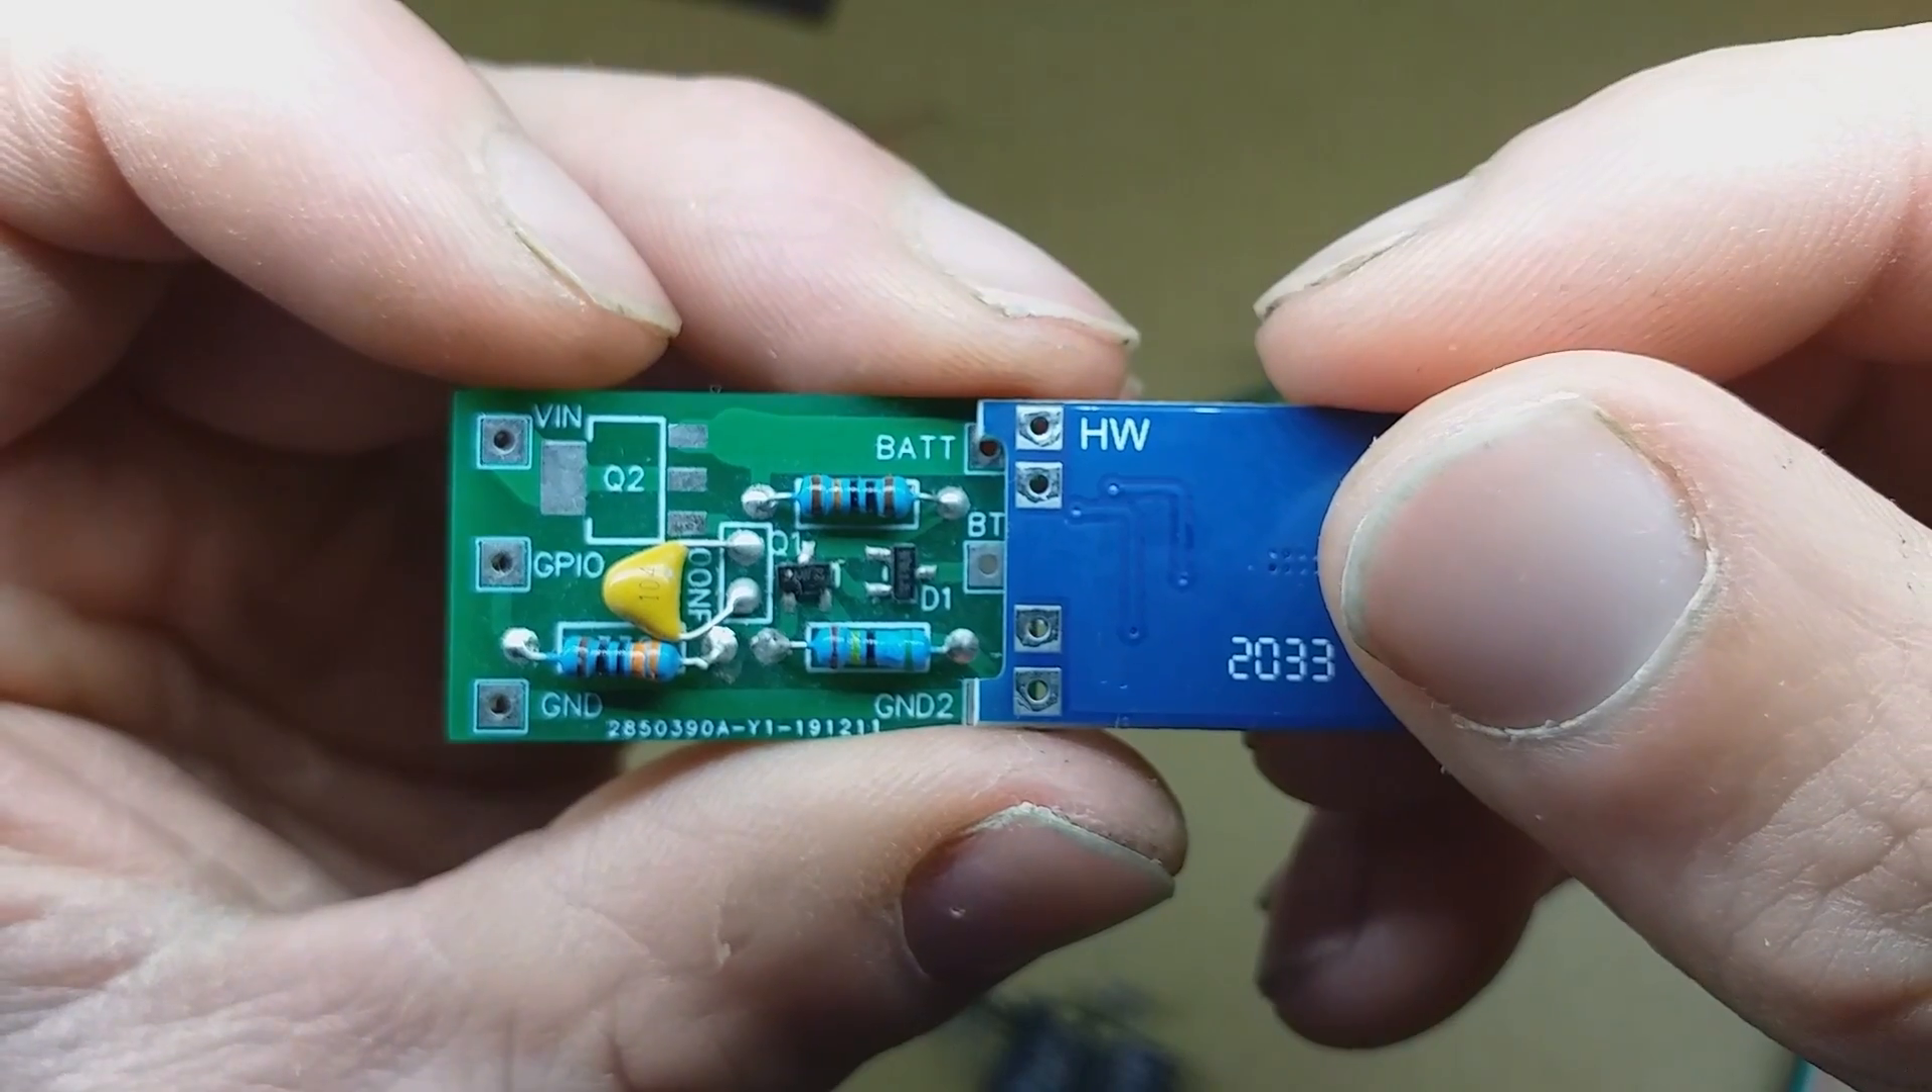I honestly never designed my power latch circuit around these boards, but look how perfectly those line up.